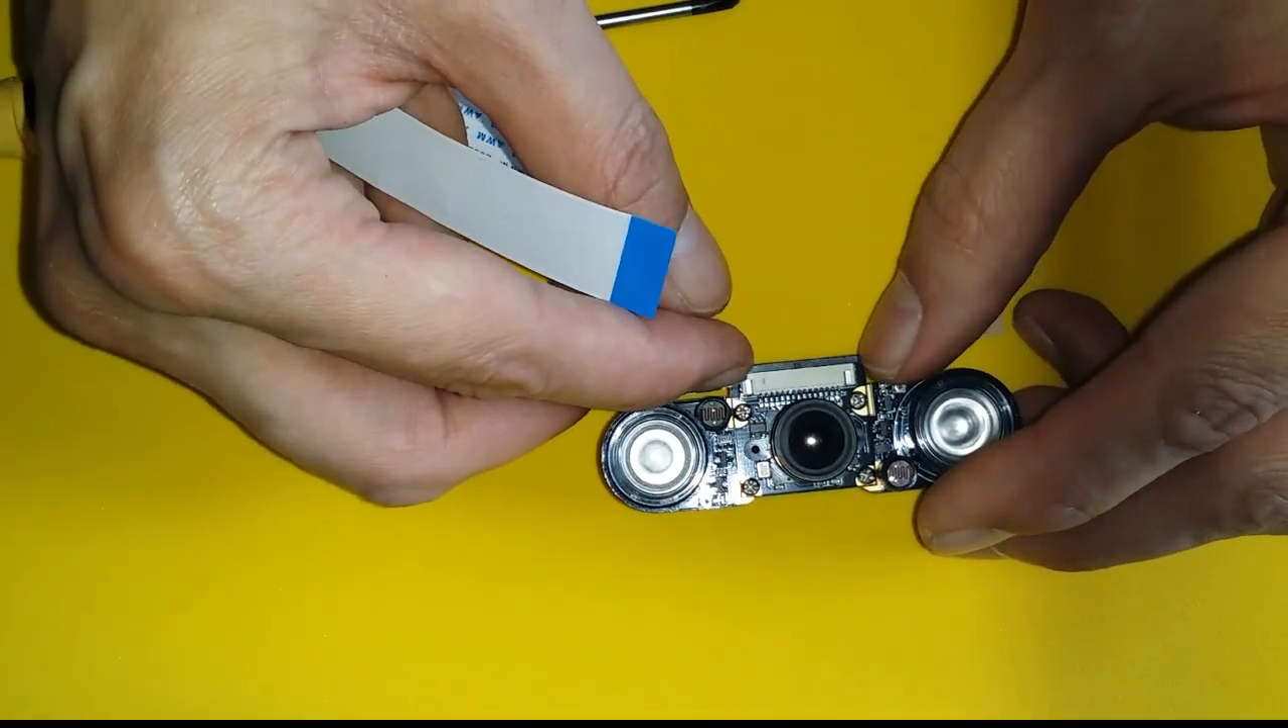The only thing left to do now is attach the flat cable.